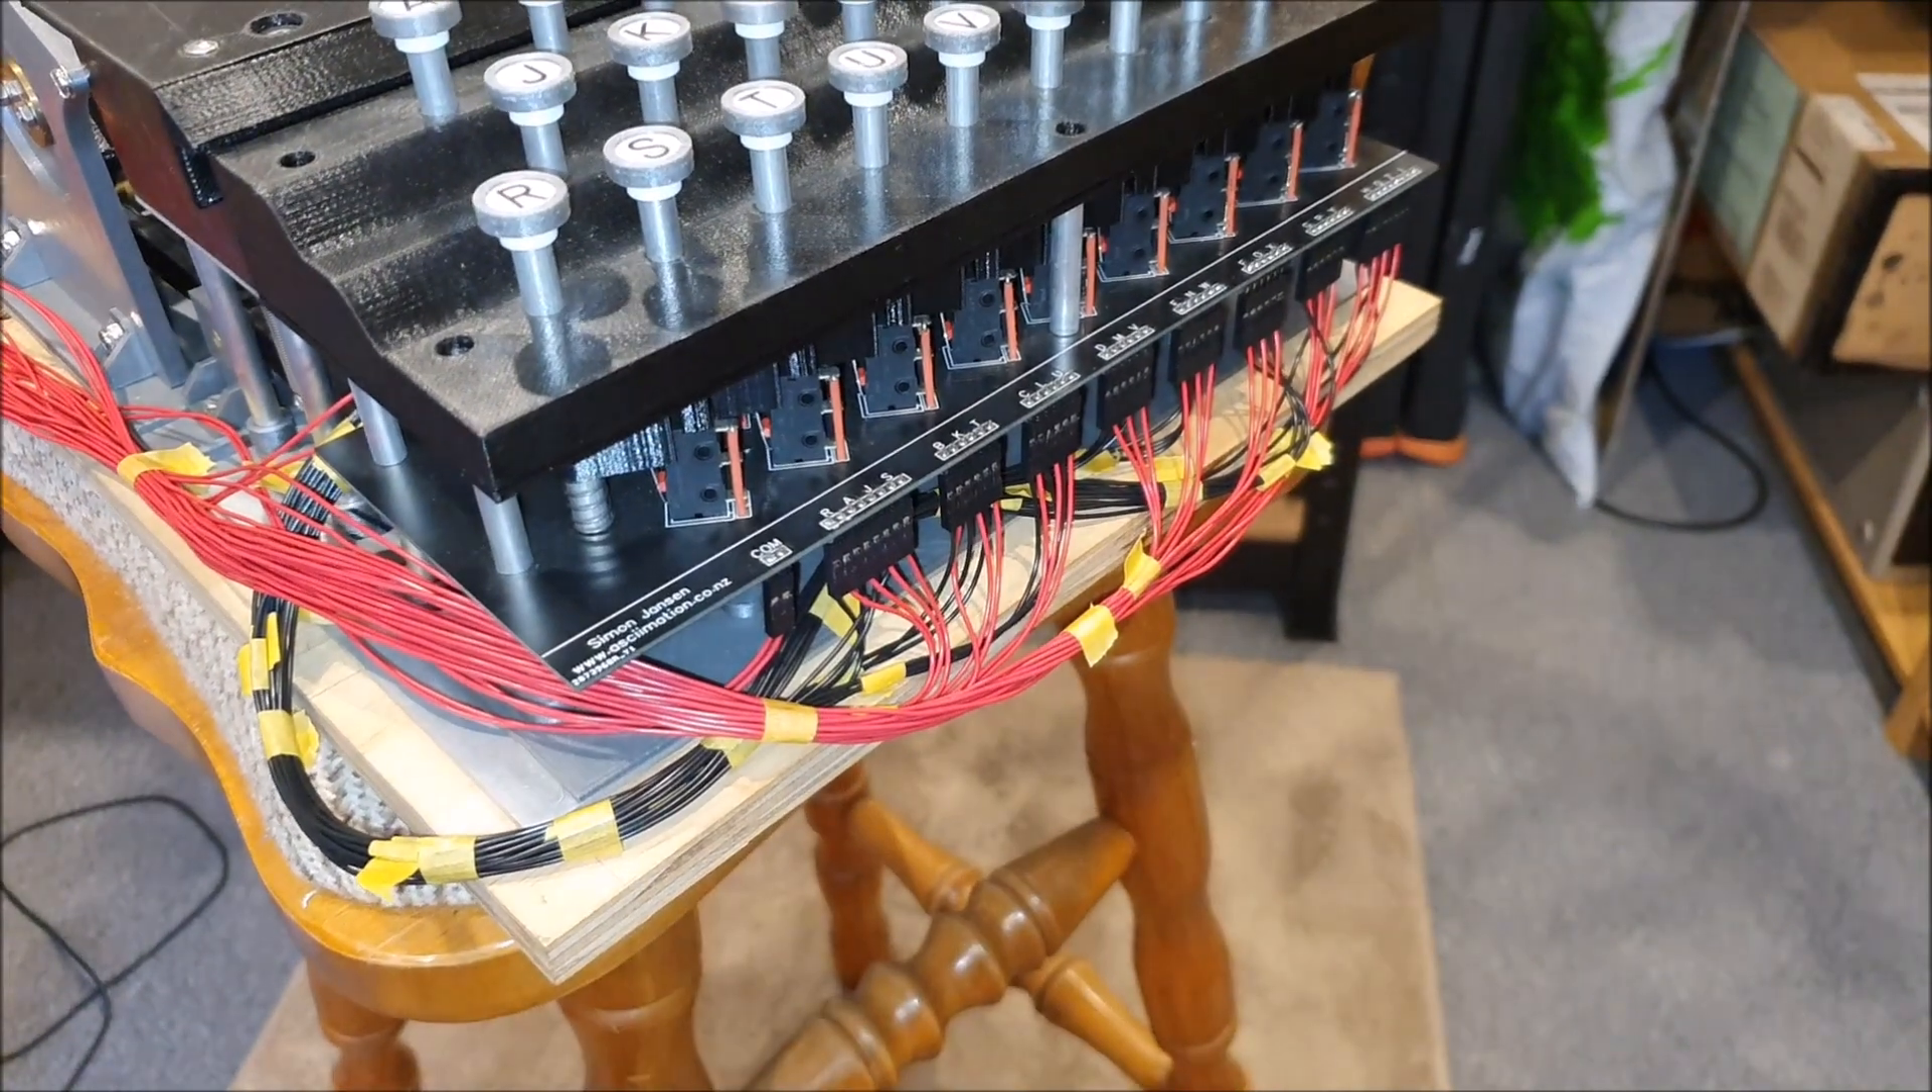This is where I've got up to tonight. I've done the wiring to the front here.